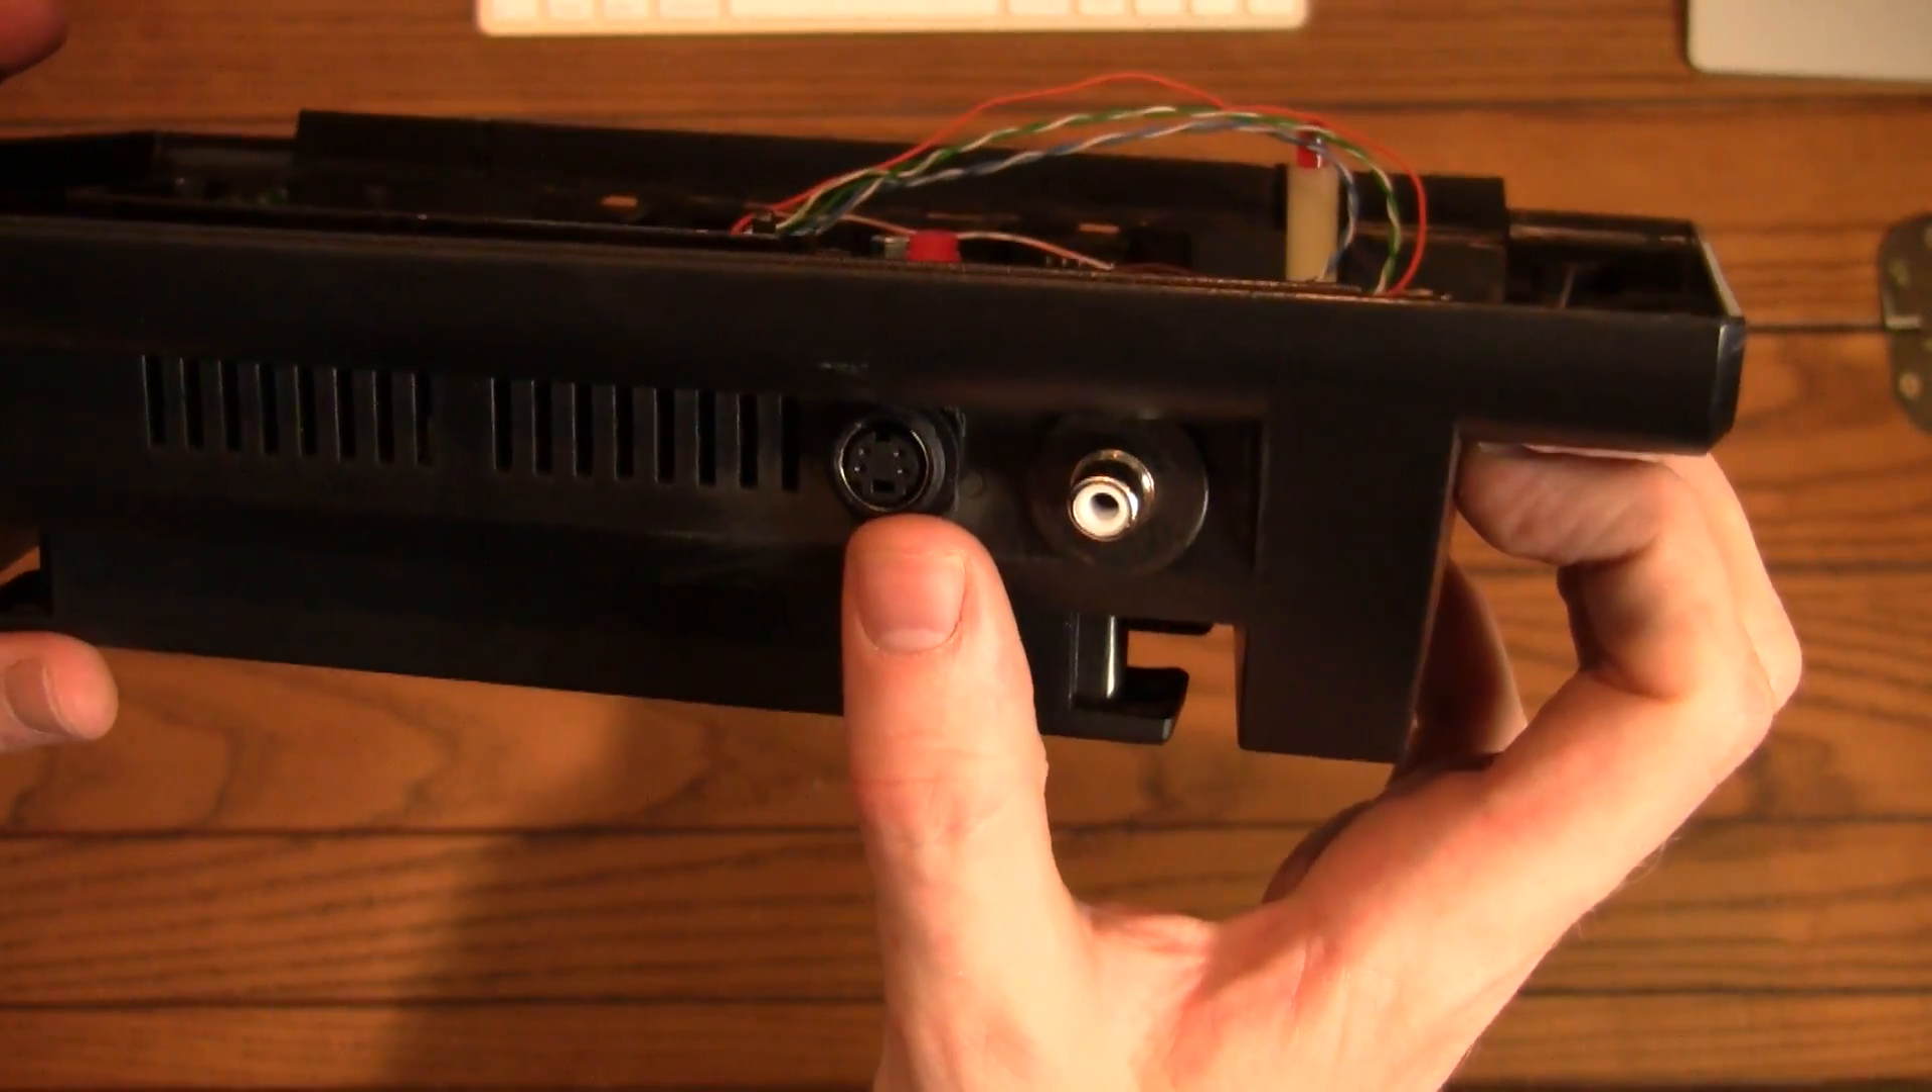So I put the S-Video and the mono audio out on the back here.